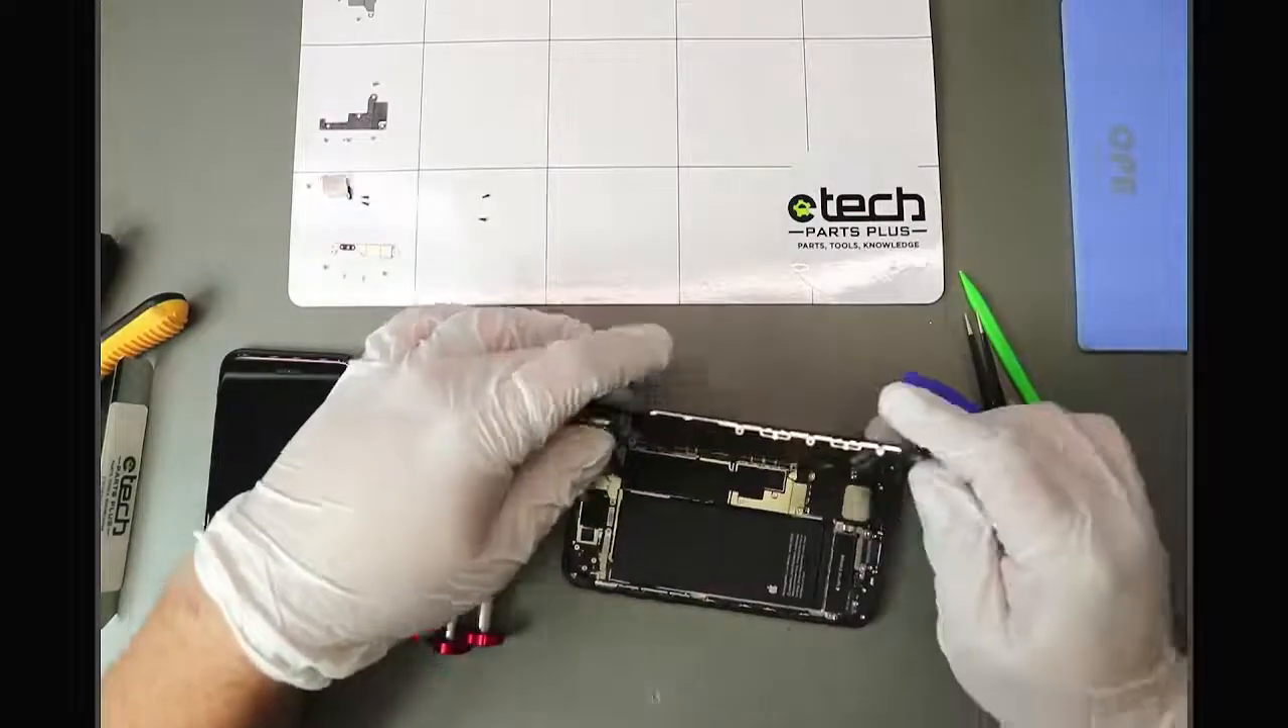A little bit more adhesive here at the top and there we go we've got our iphone se 2022 open.